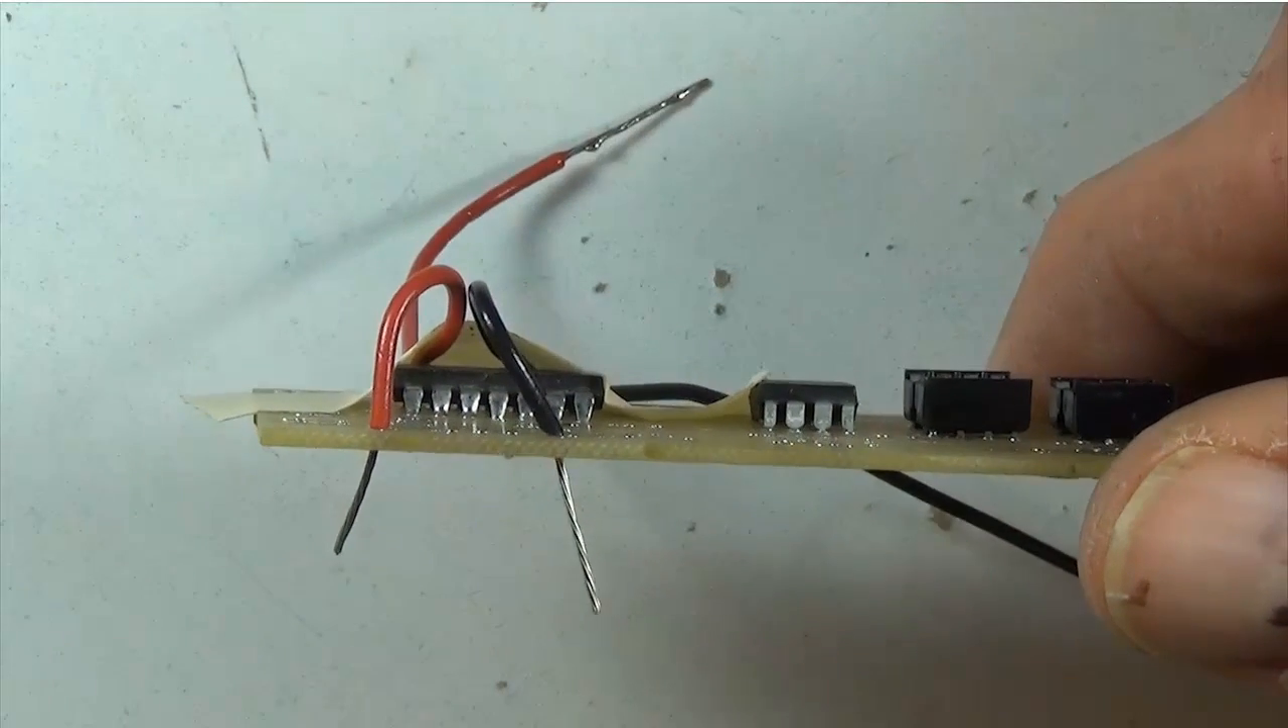What I did is I left a little wee bit of a loop to create the pressure so that the wire will stay into the board while I flip it over and put it into my printed circuit board stand.